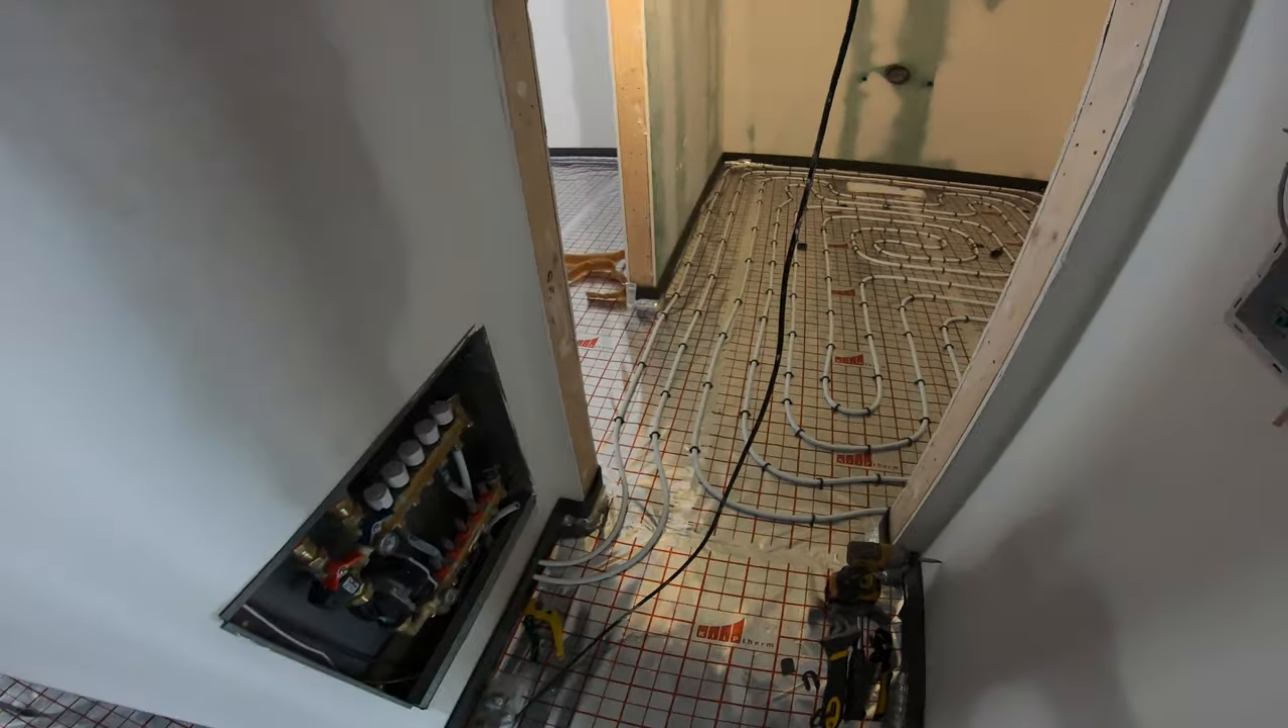And right here in this master bathroom i already started laying down some of the piping.